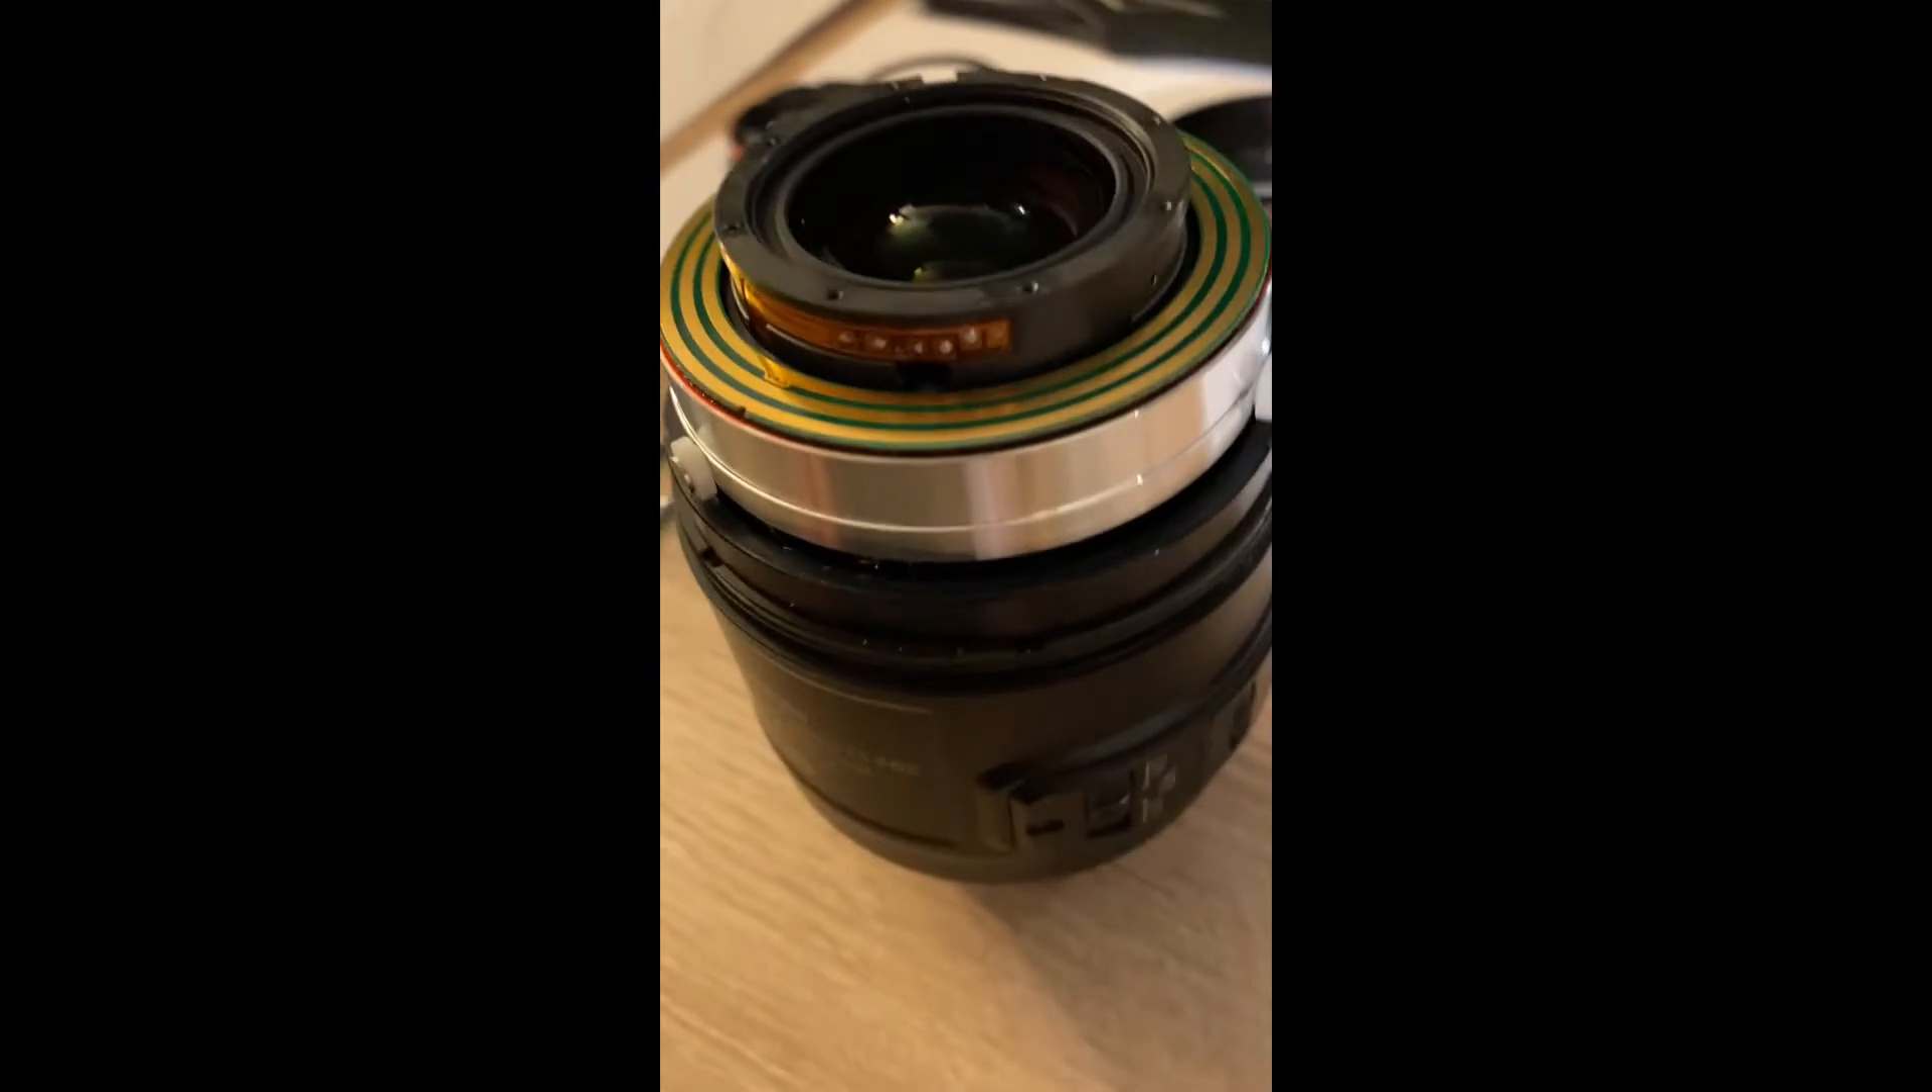So this is what it looks like with the PWM motor assembly placed back on the main lens assembly.